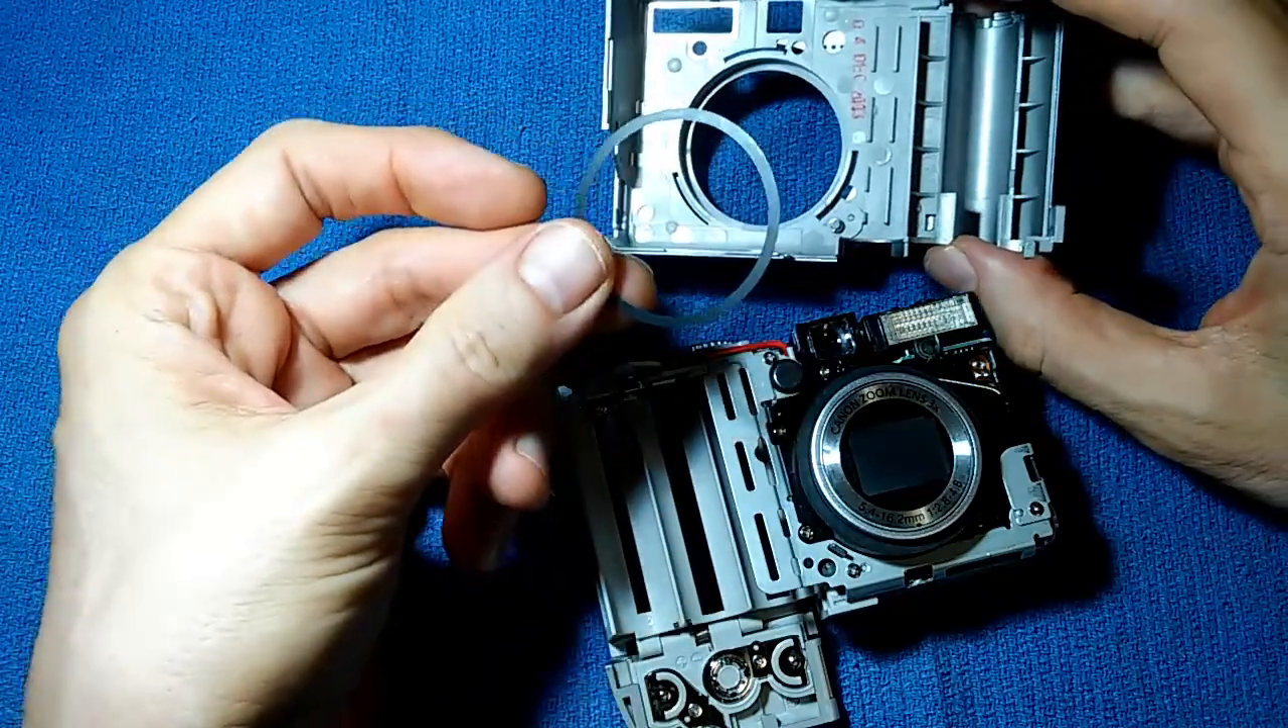The insides of the camera are now exposed.